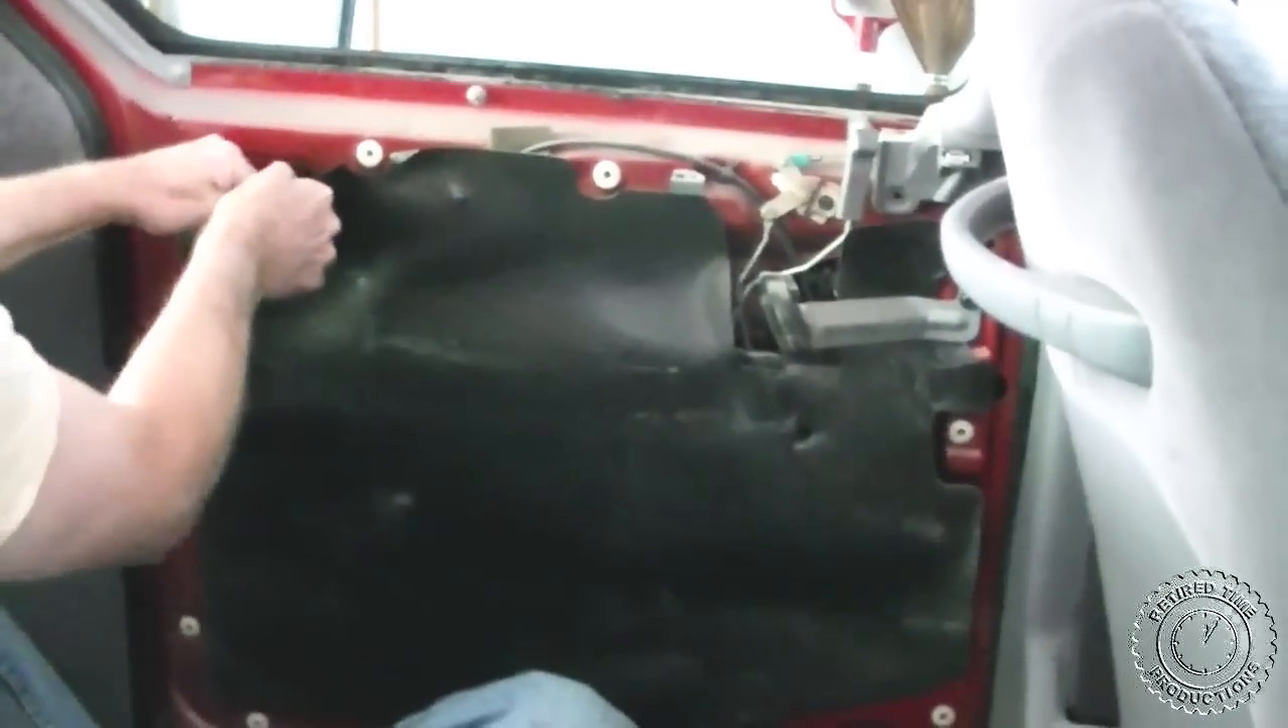Now we just have to remove this rubber covering that's over everything and it's just kind of stuck on there.